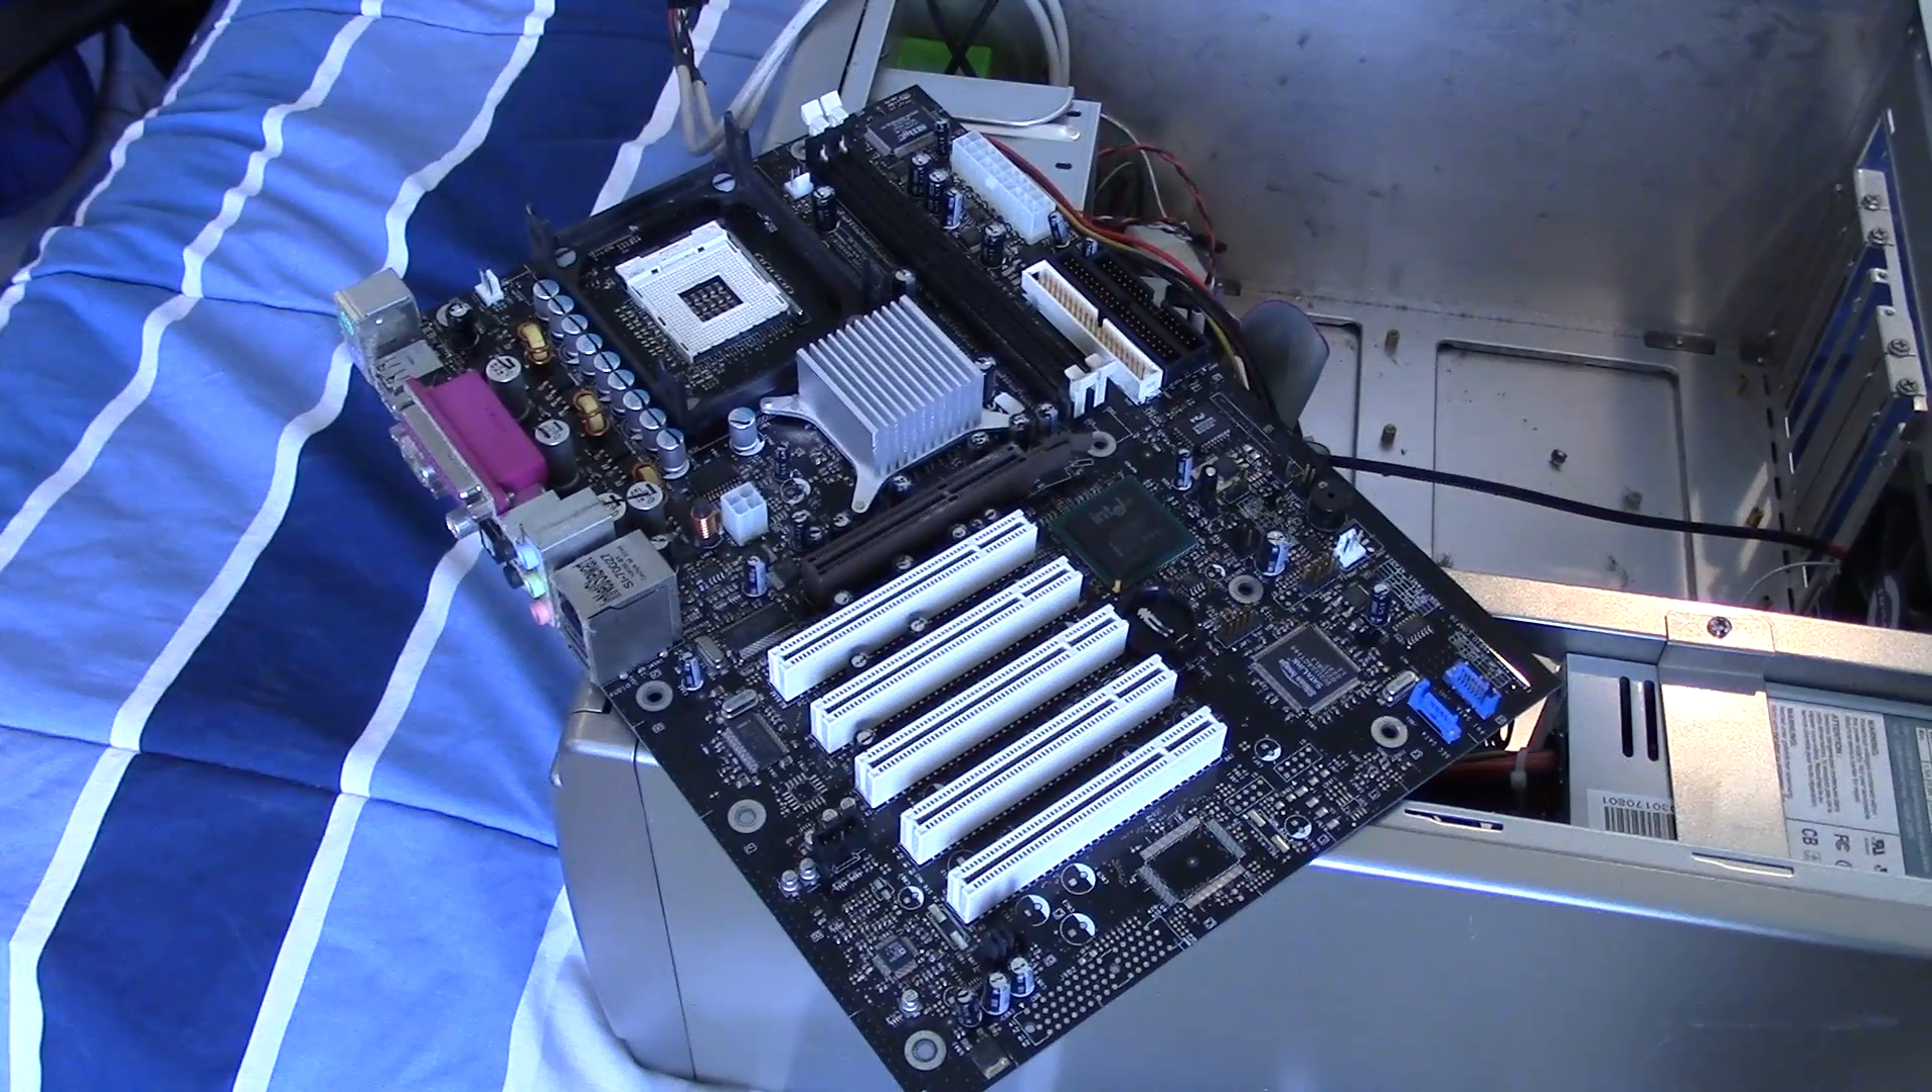As you can see, the motherboard has been removed.